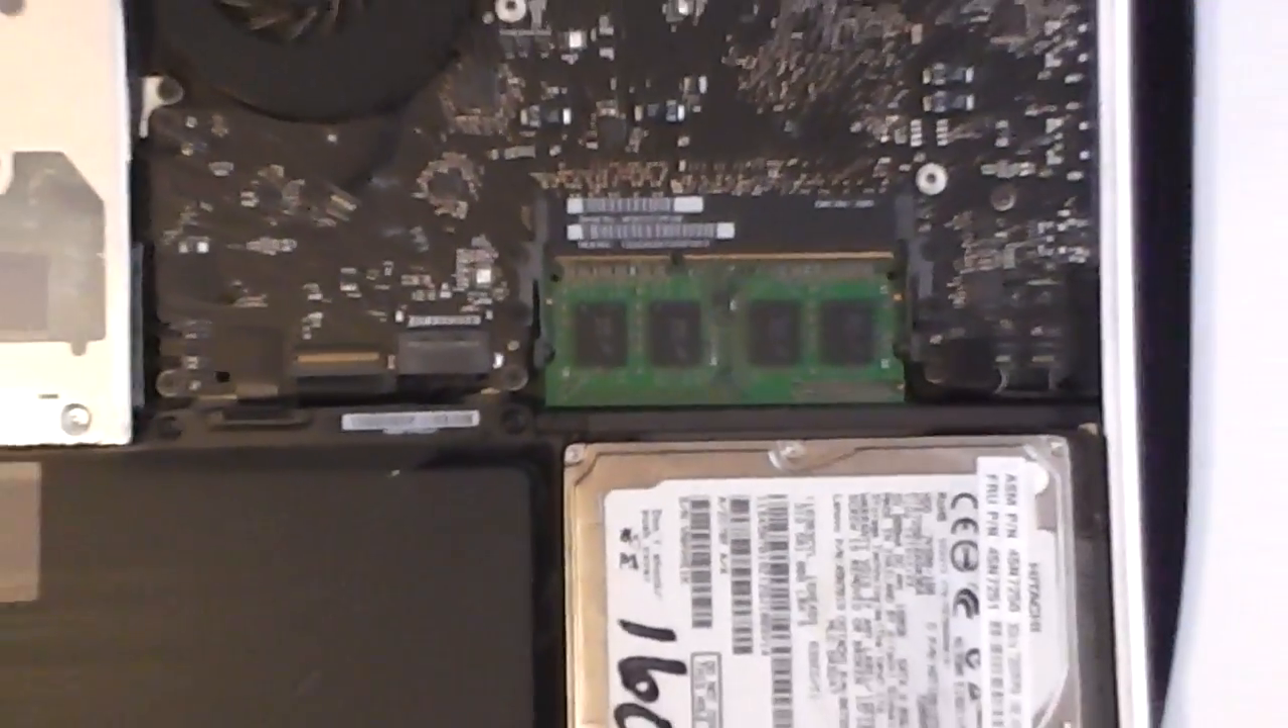You've reinstalled the RAM on your MacBook.